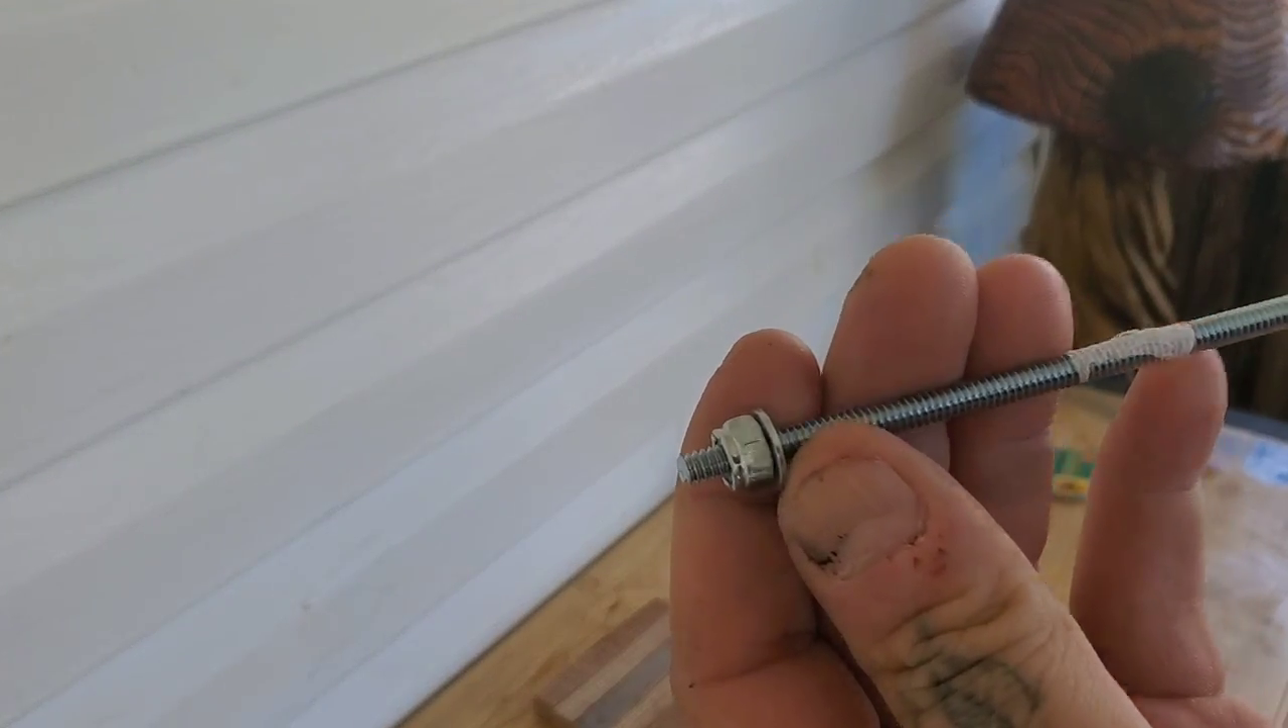Okay so we got our nut and bolt on the bottom and let's just like I said we'll put the widest pieces on first.